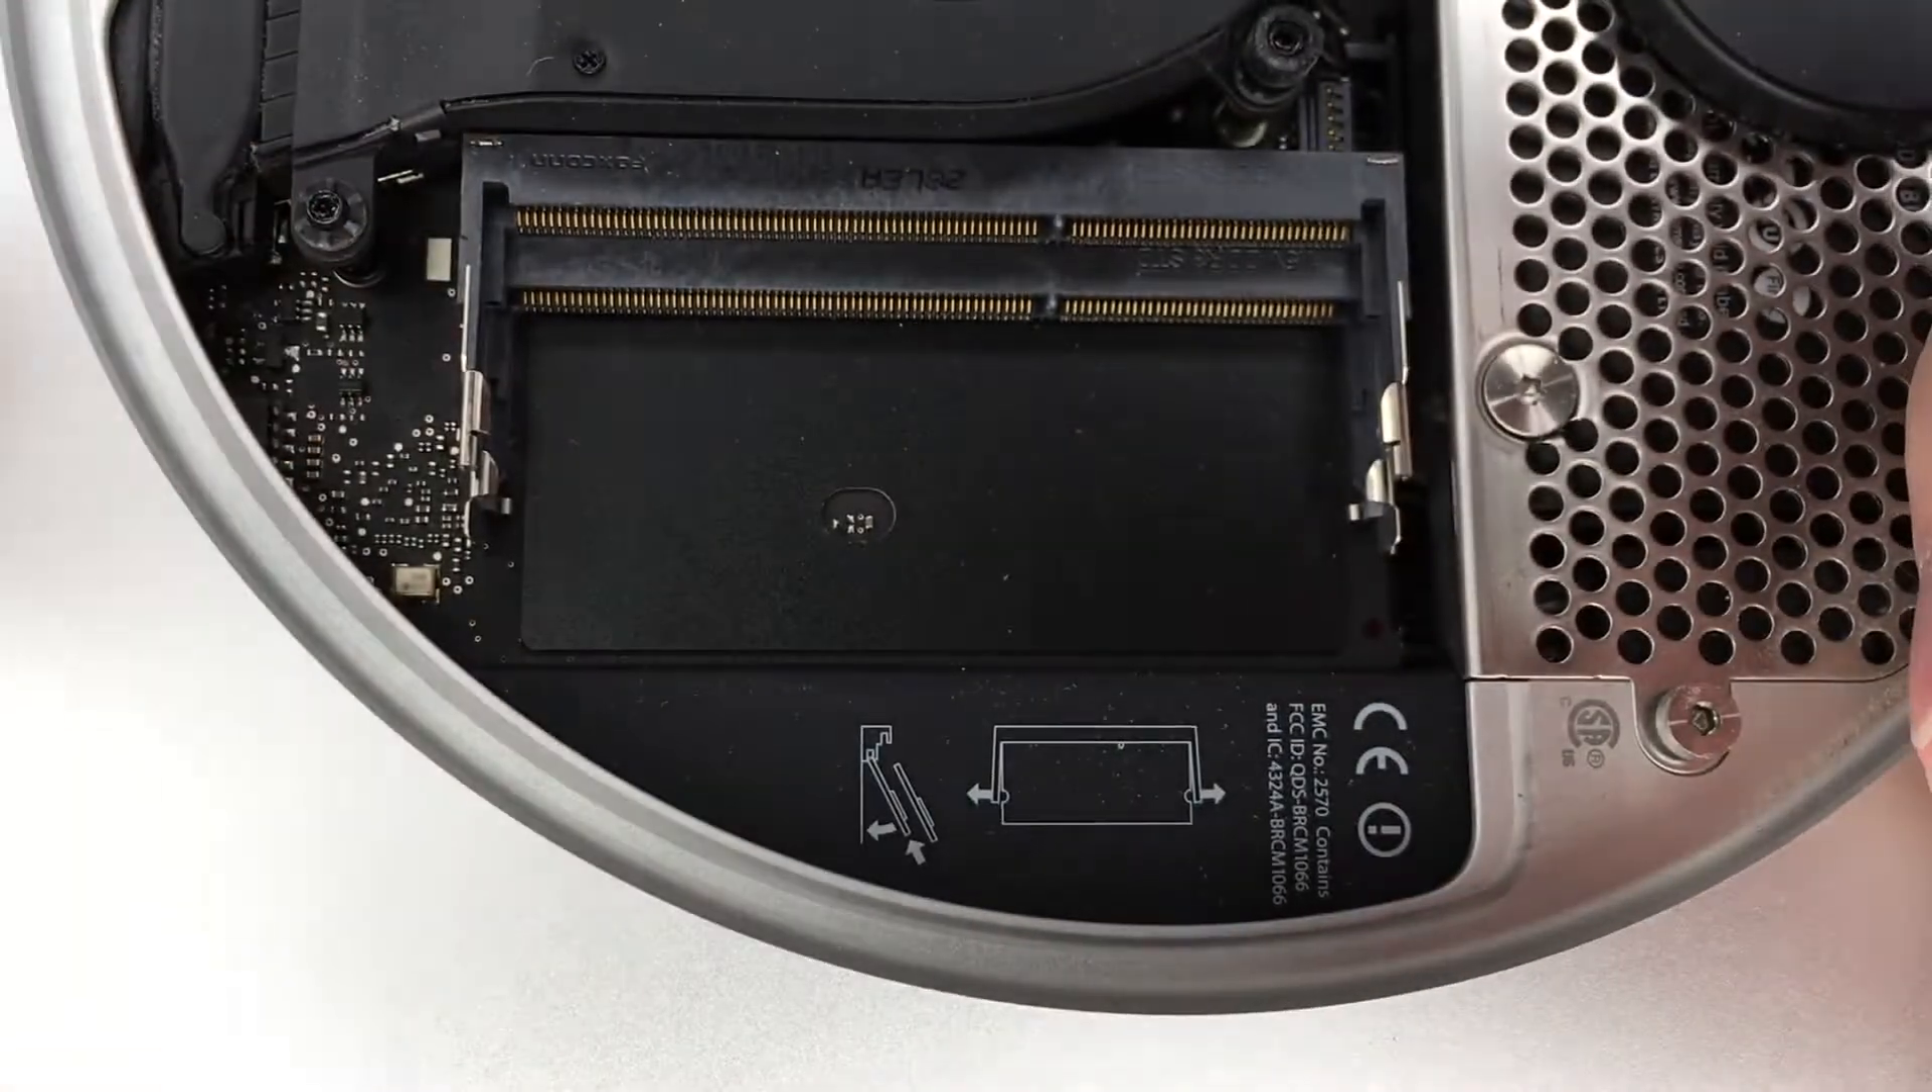And now we have the two RAM modules out.